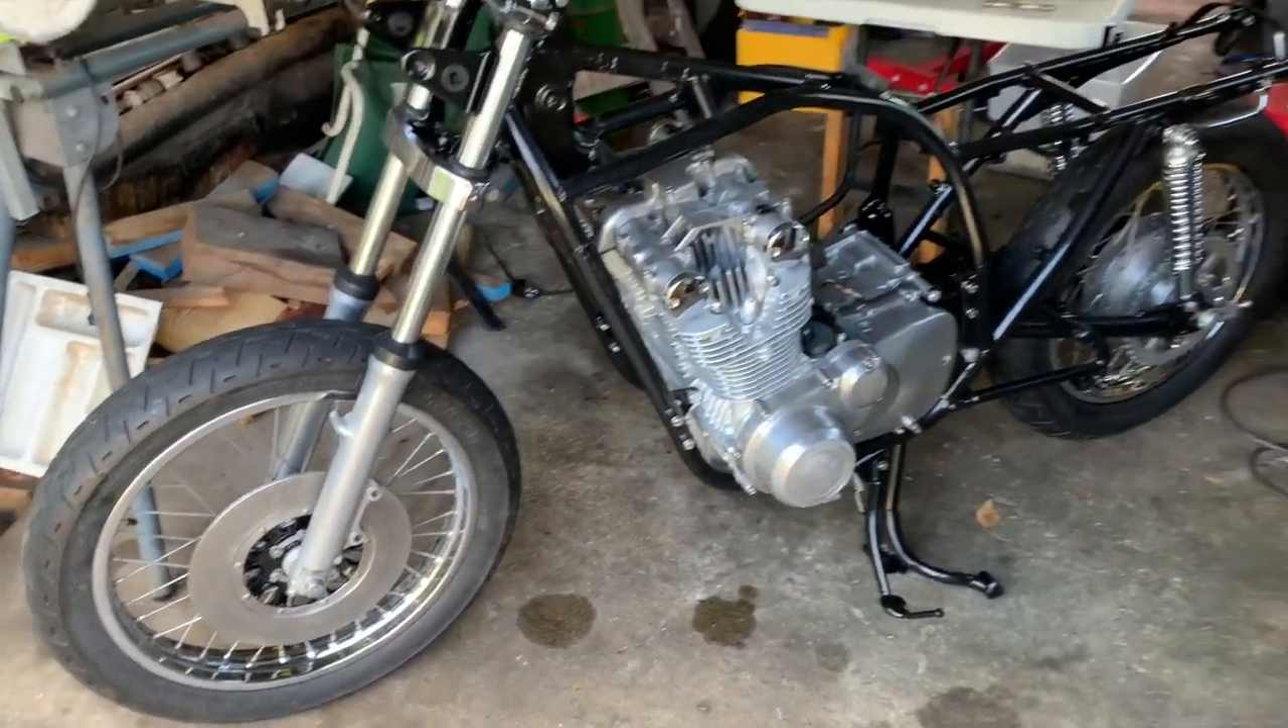The front wheel is now on.